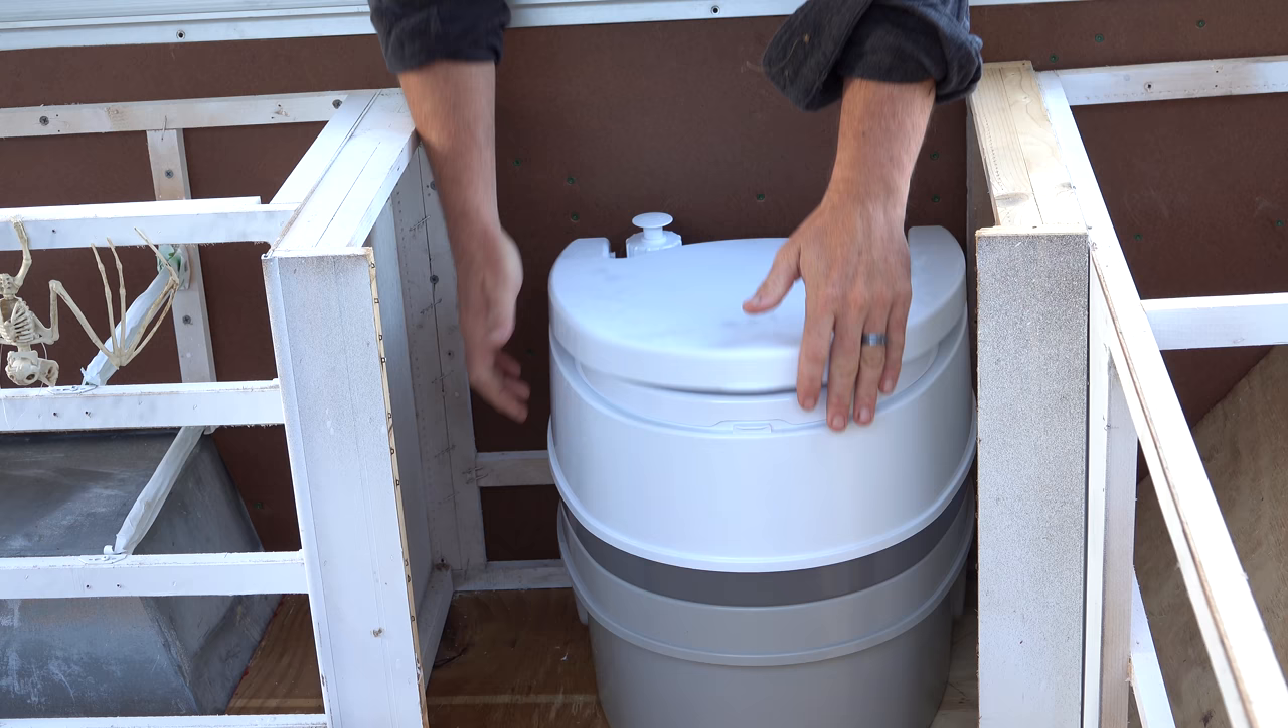Now this is the premium toilet and it fits almost perfectly inside of here.